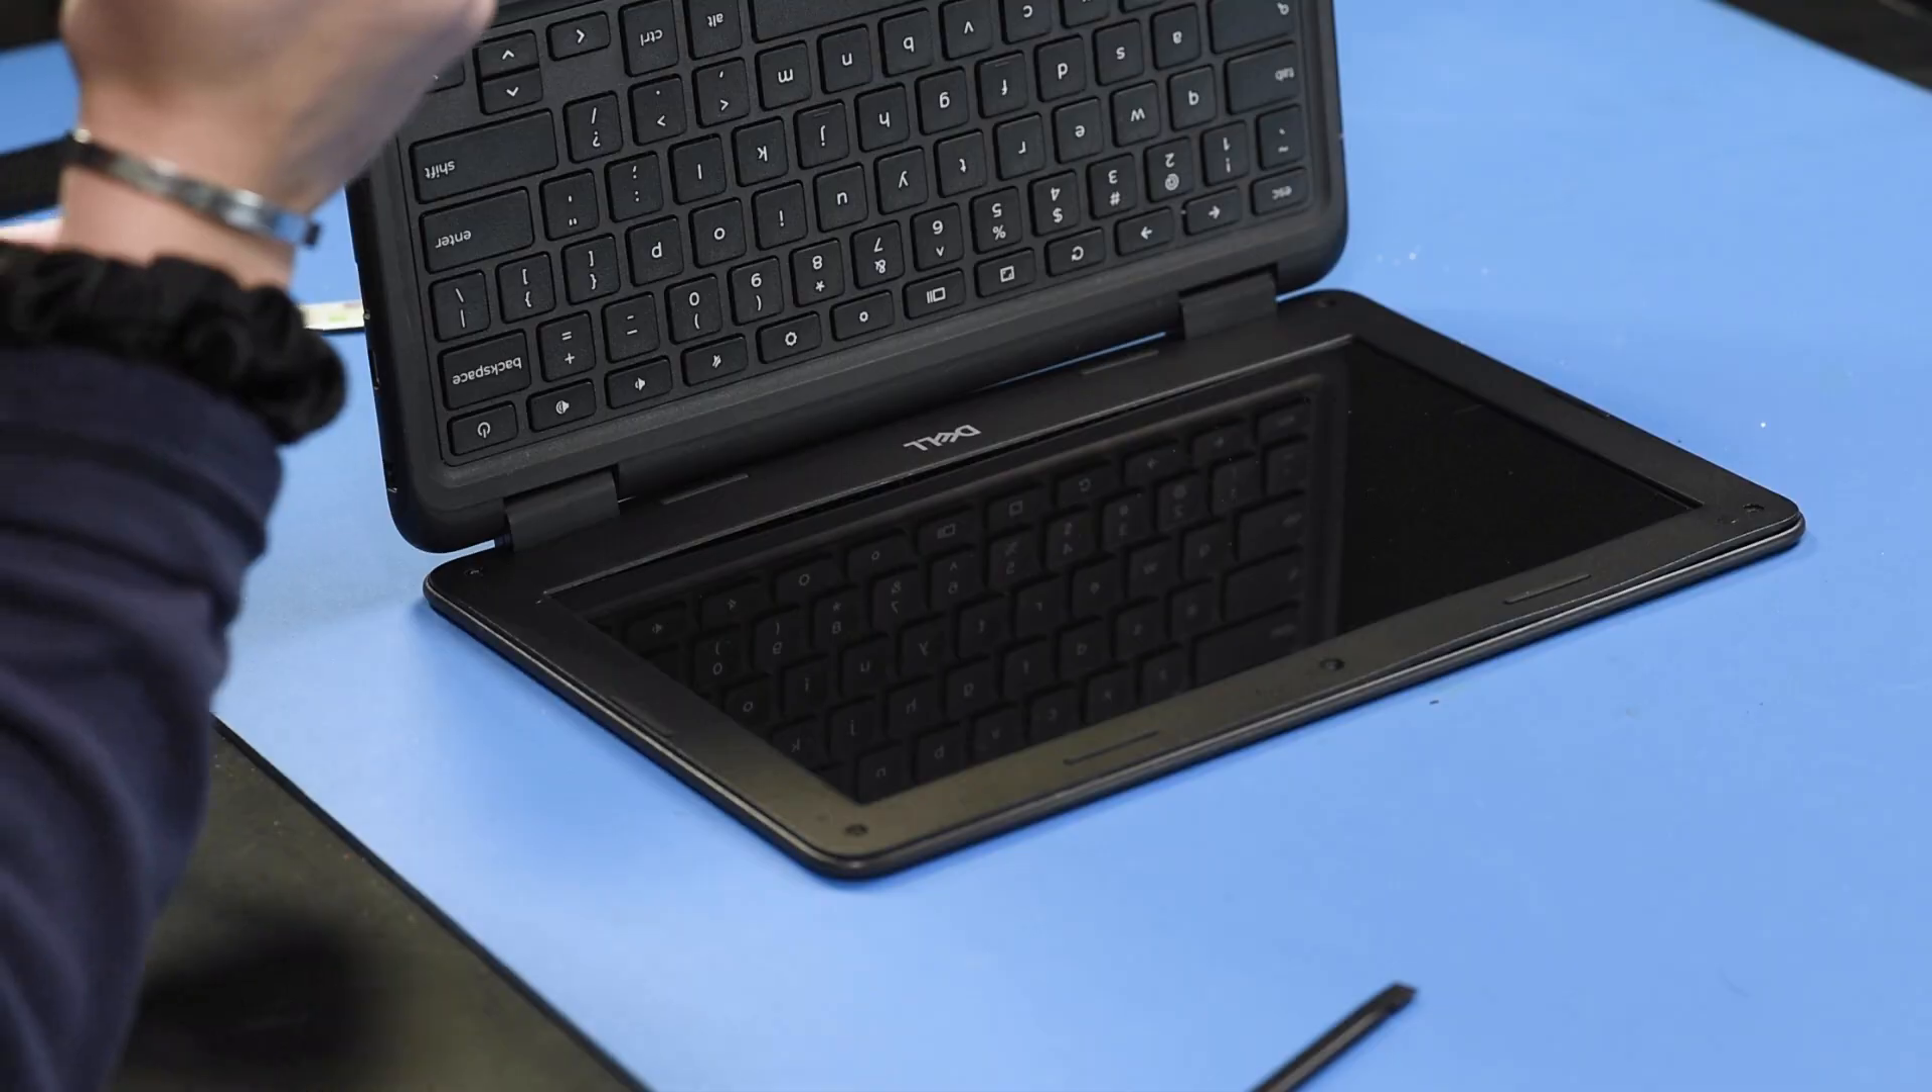Now that the bezel is back on, you can put the screws back in.